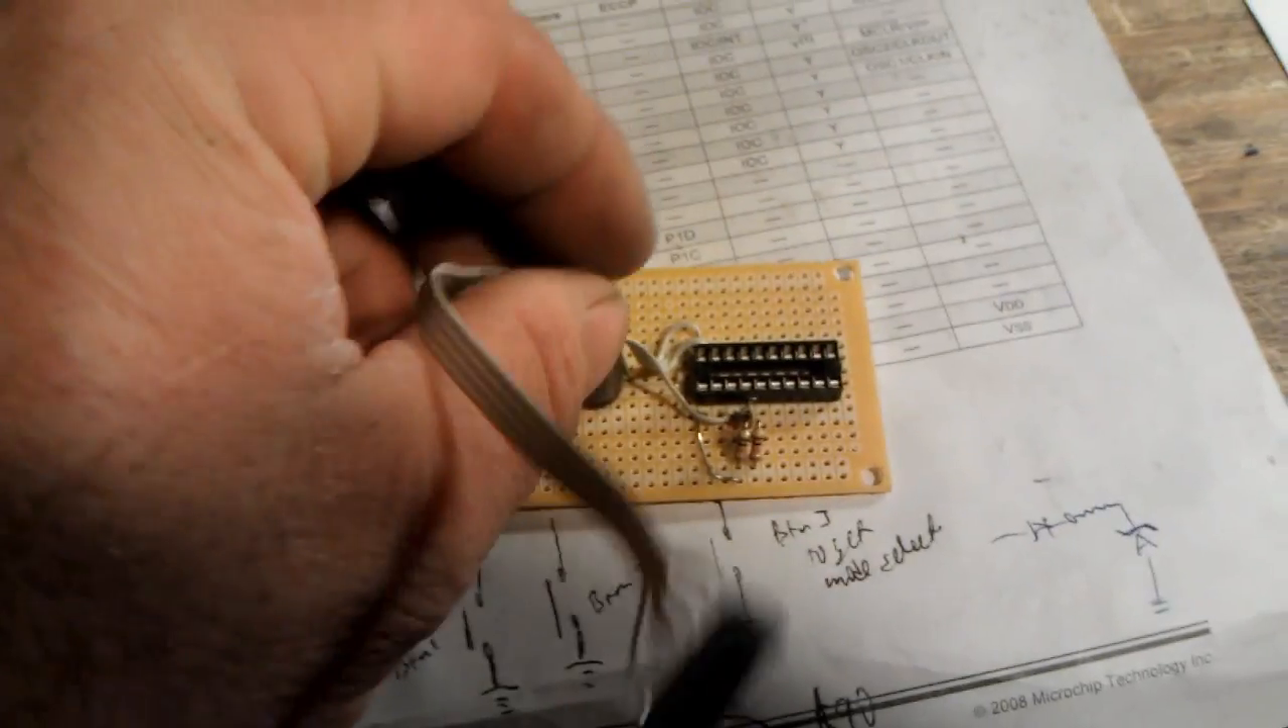Got my socket on the board.